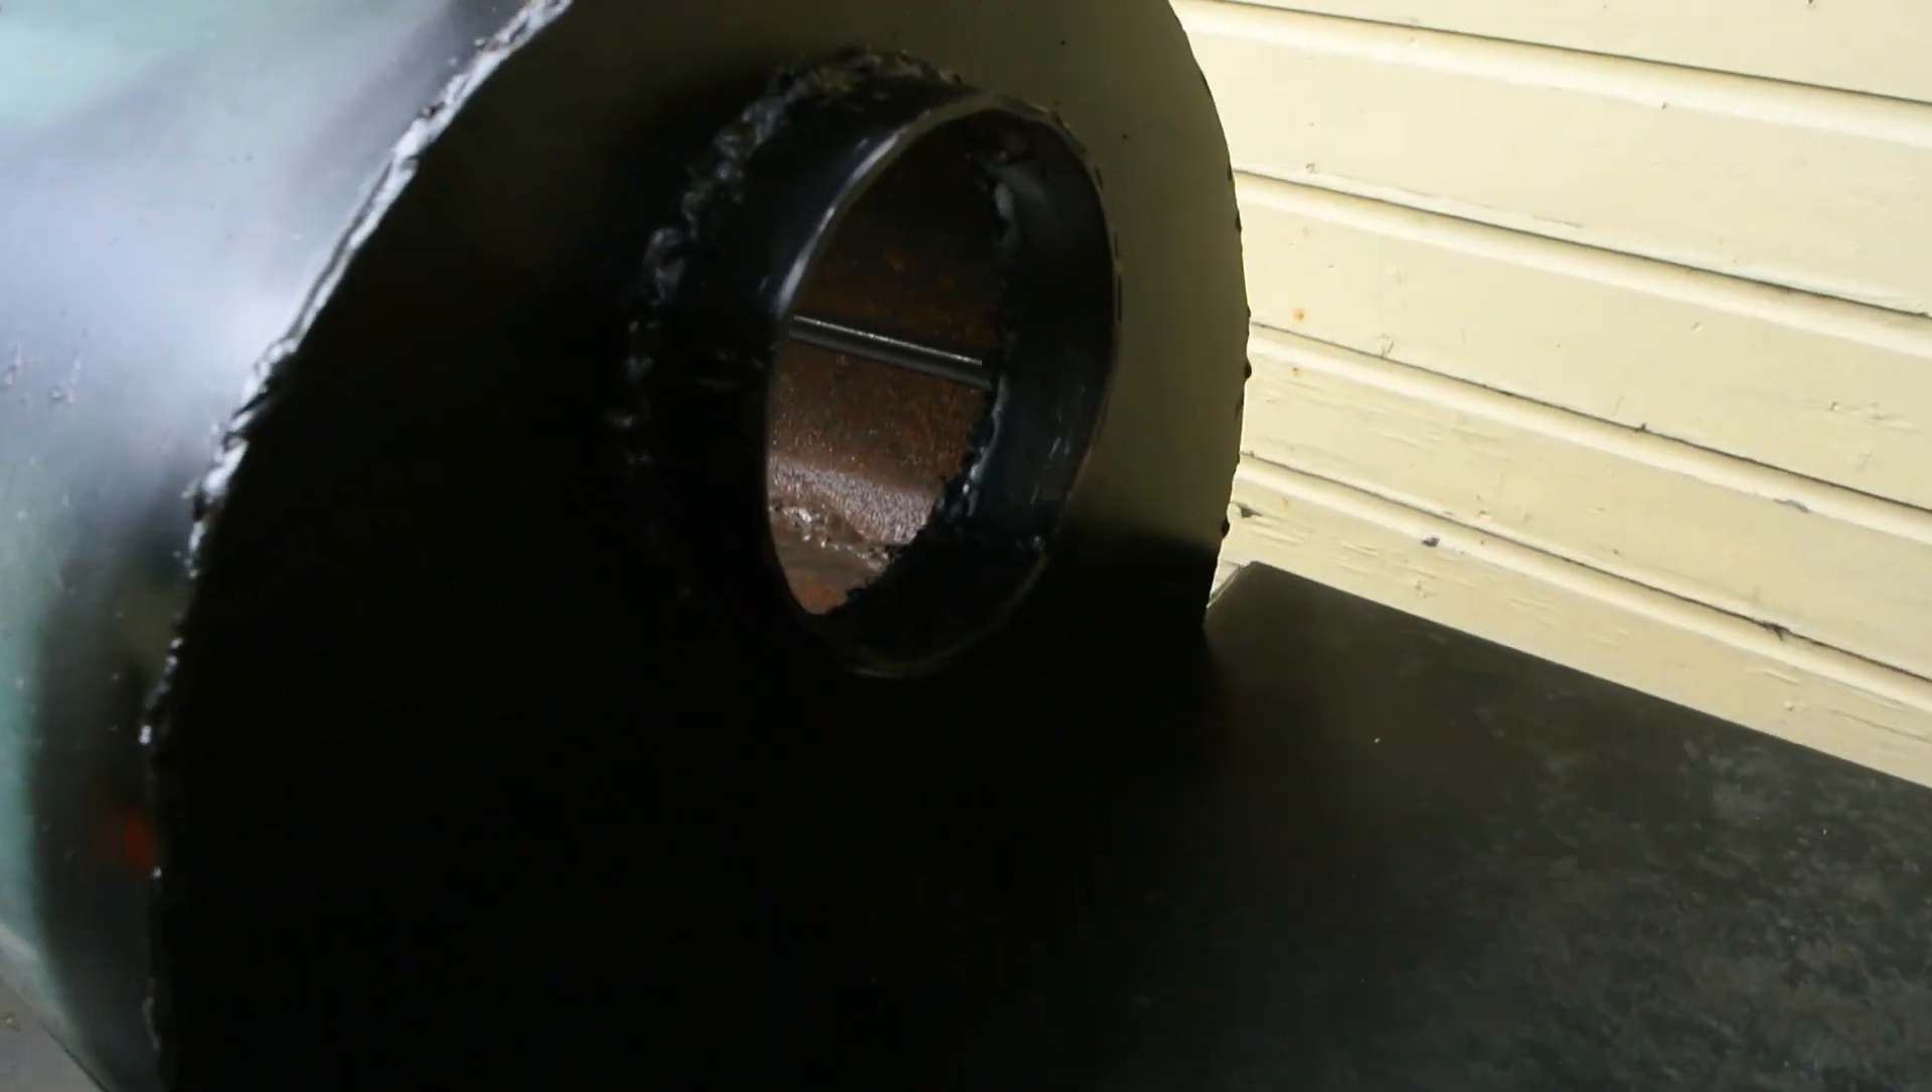I welded in a plate. And on here, I welded a flange.